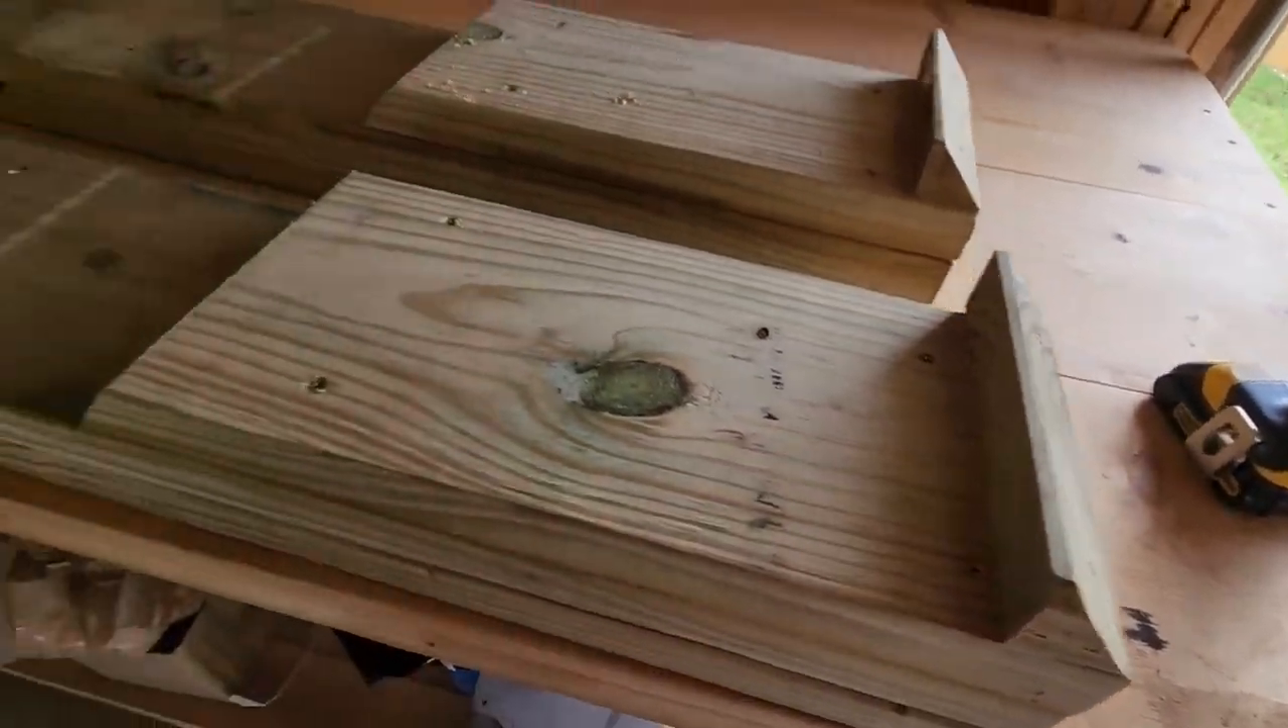I just reused the little bits I cut off the end to make the angle and that's the backstop.